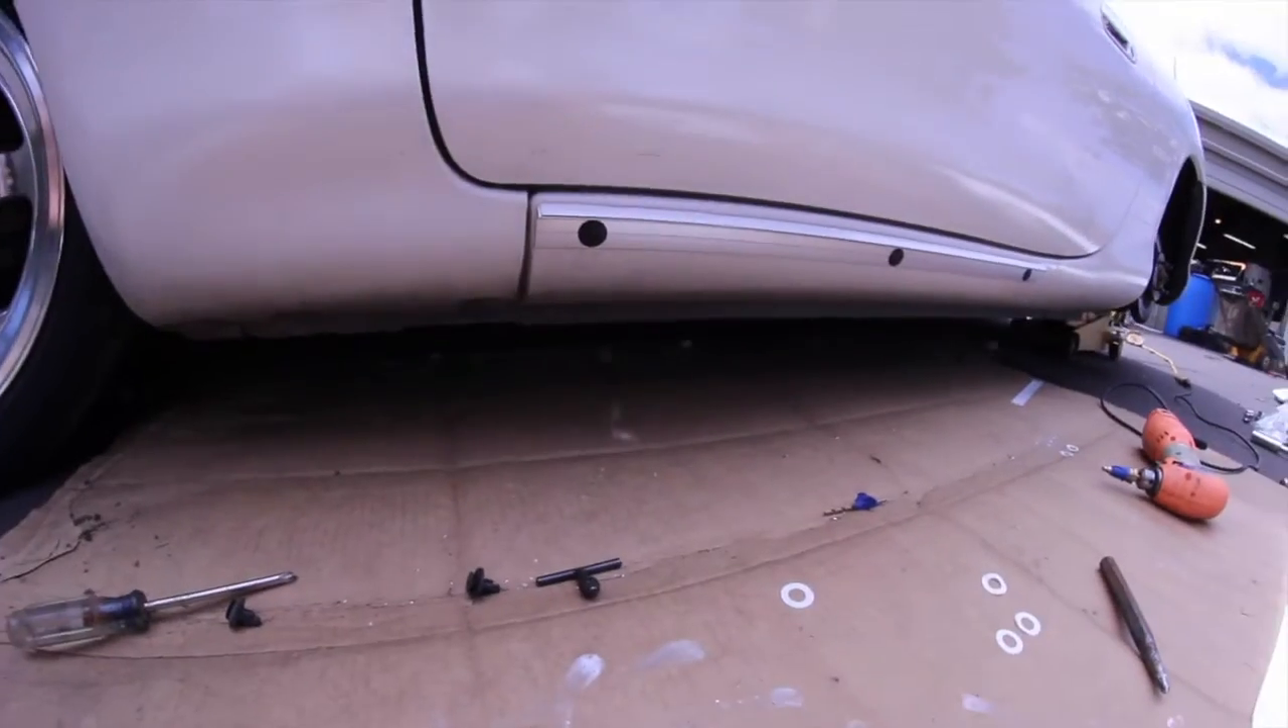Okay, so we've got the rail on.